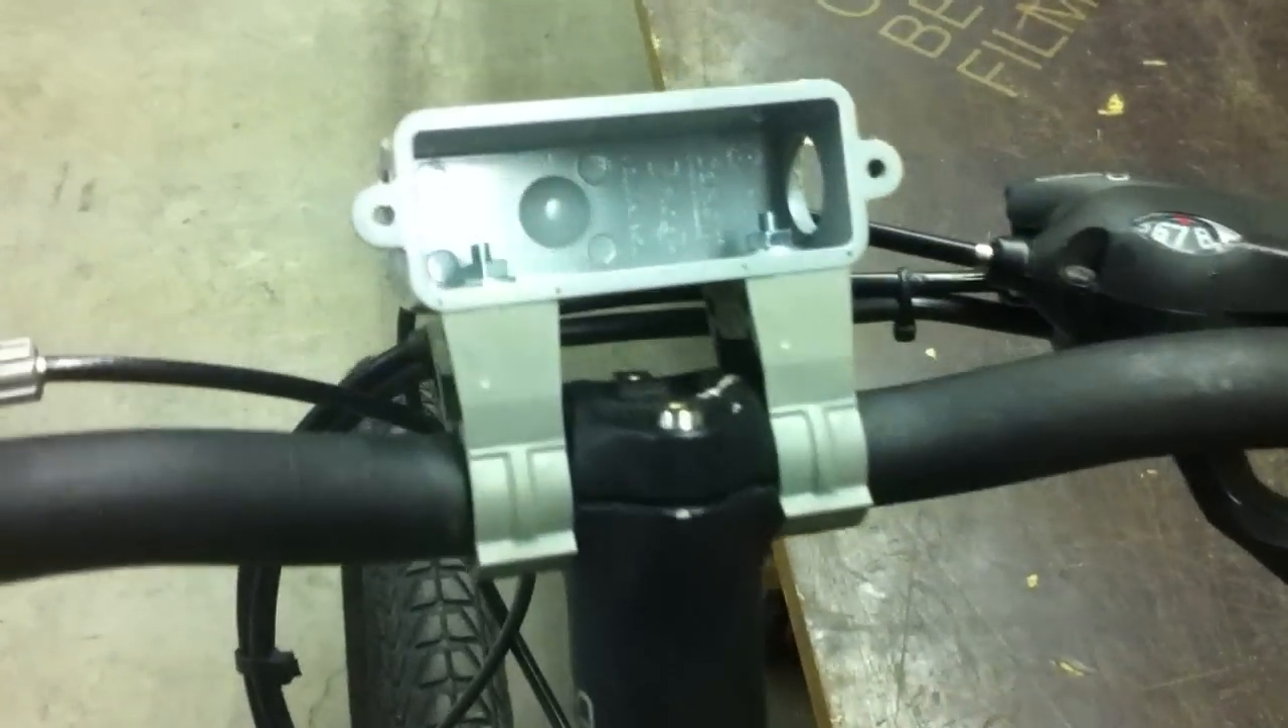What I have here is a half inch PVC conduit body, and I used two three quarter inch one hole straps that are PVC, and I just tapped them with some number eights through the conduit body.